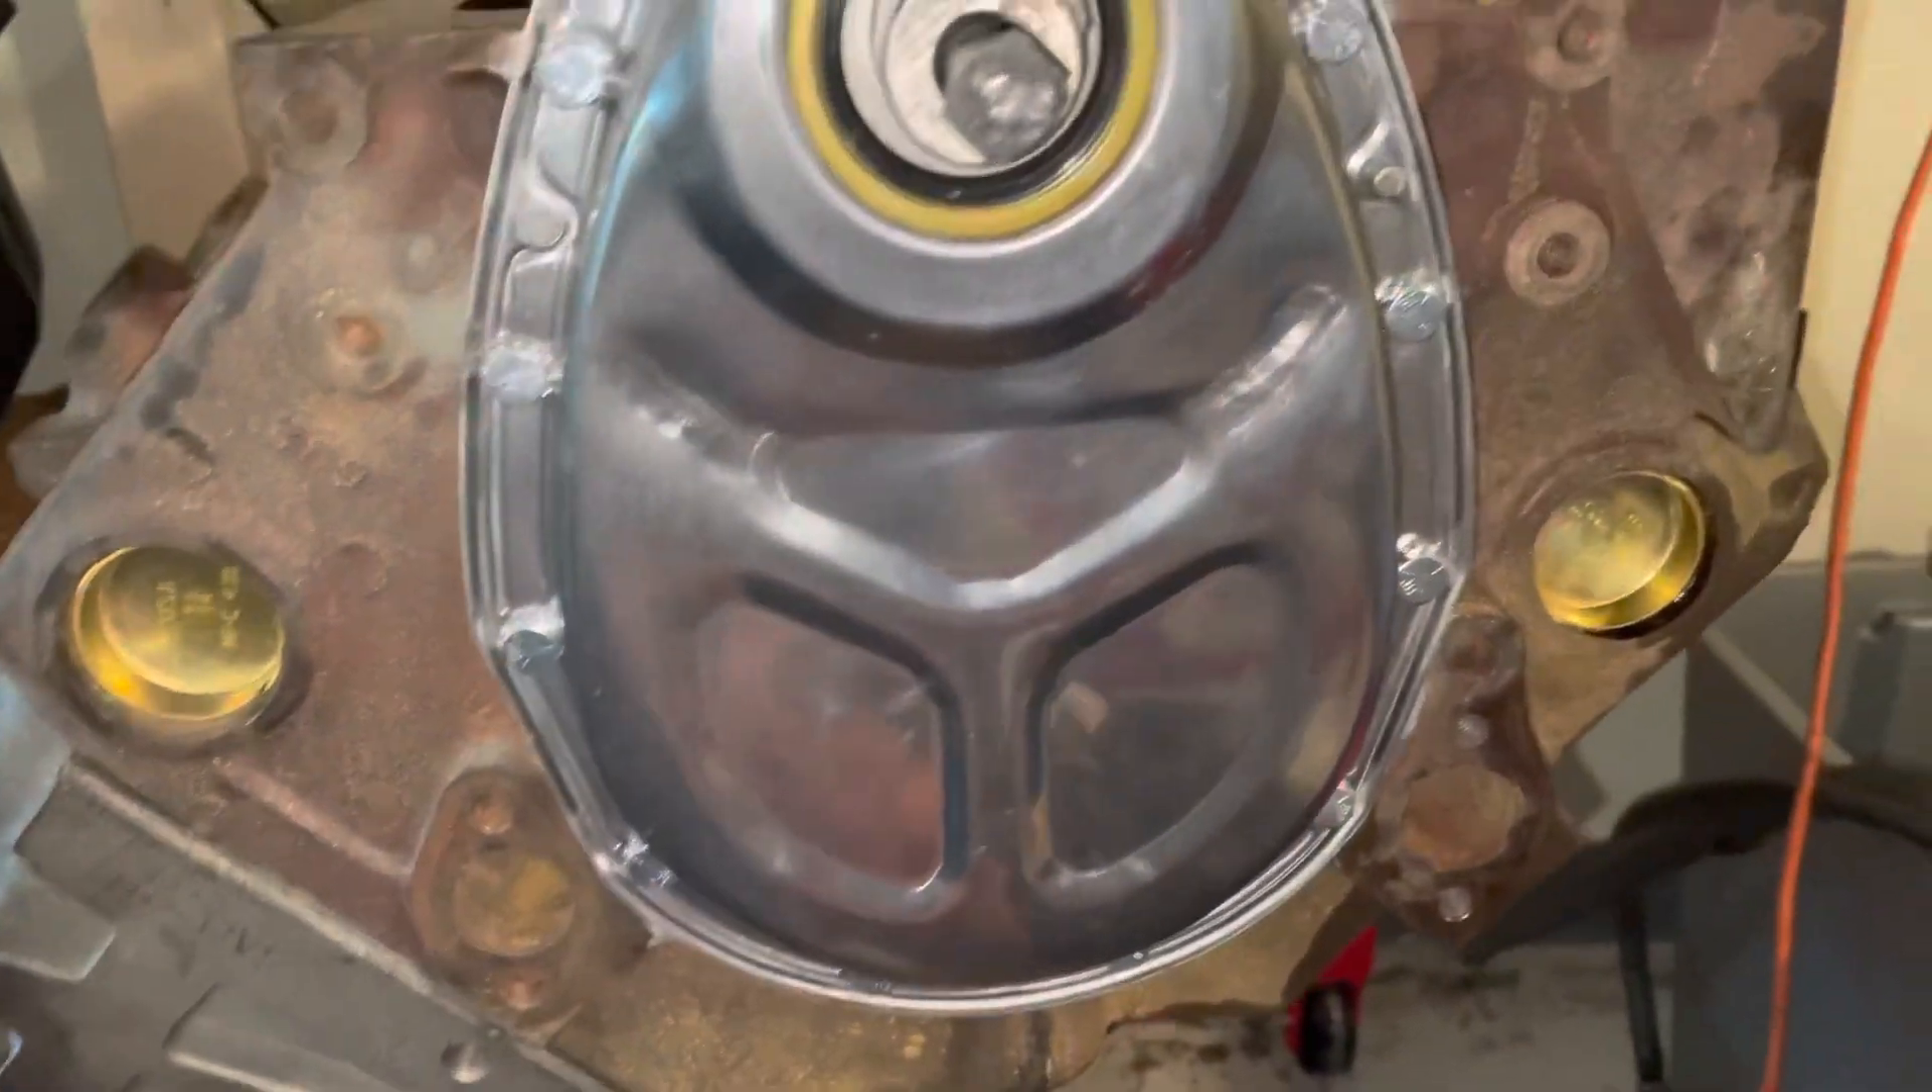All right the timing cover's now on i've got all the bolts tightened down.